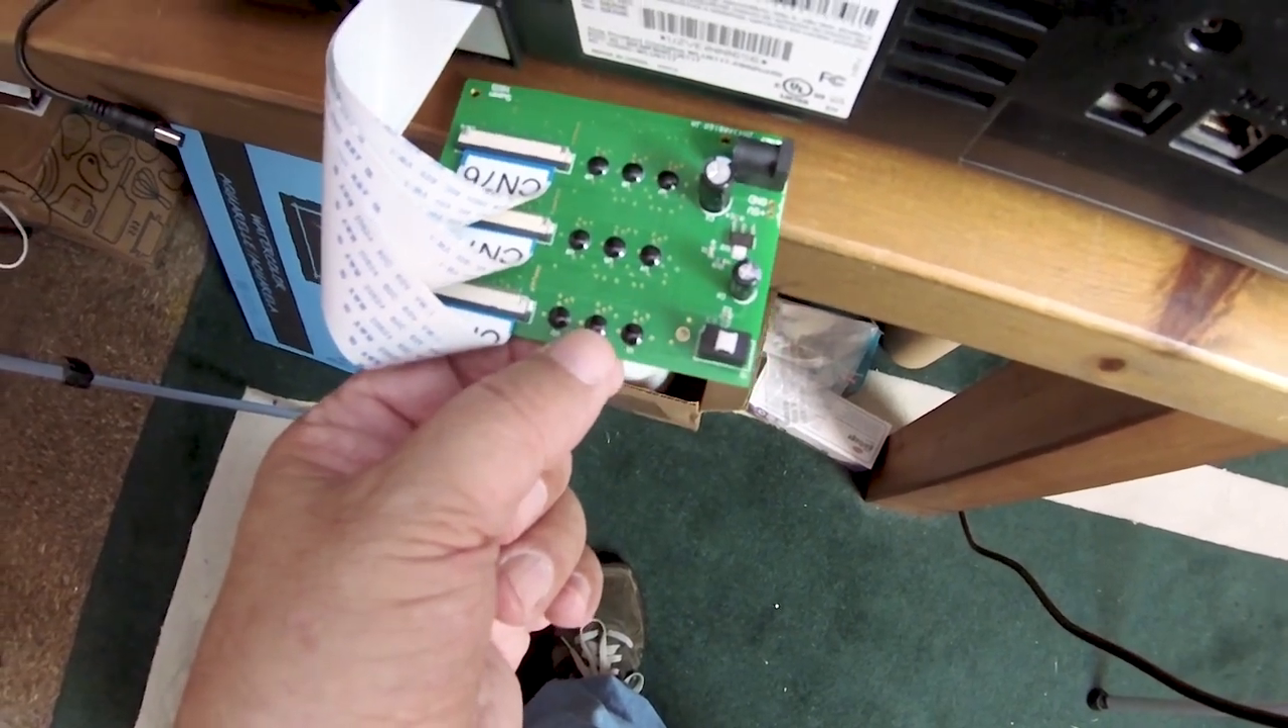Notice I have not plugged in this decoder board to power yet.